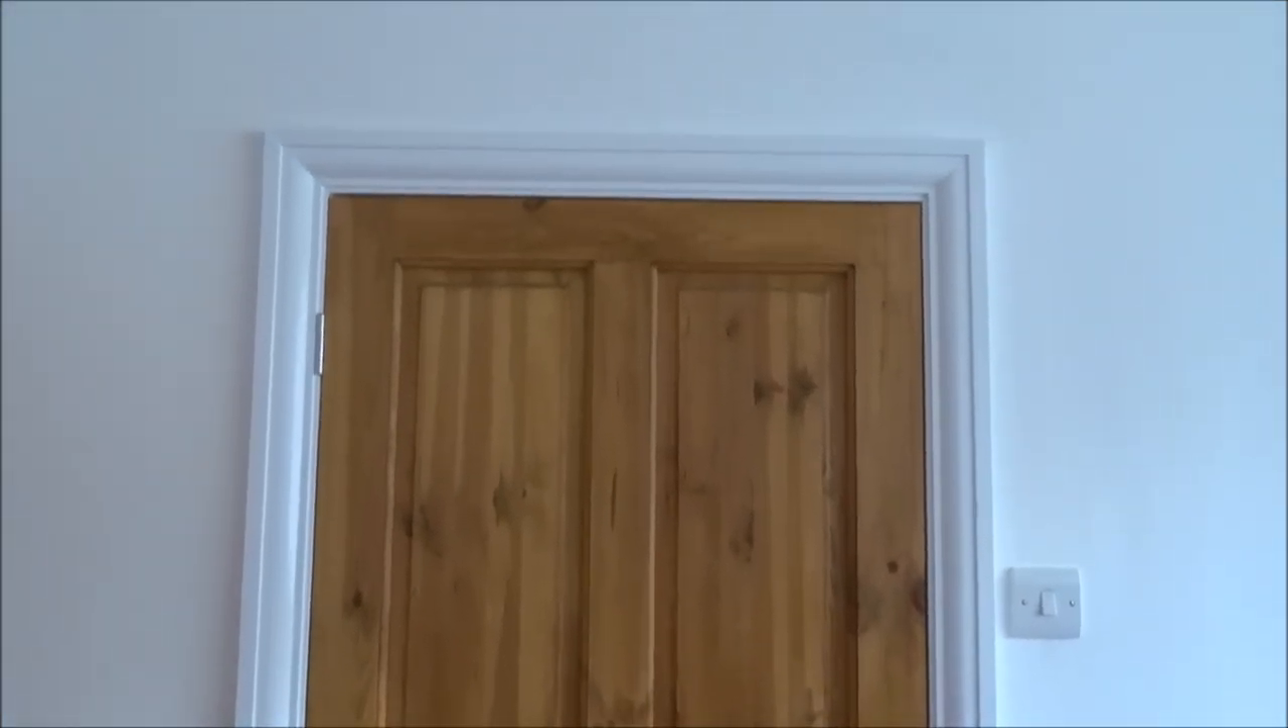Okay, here we have the door fitted back into place.